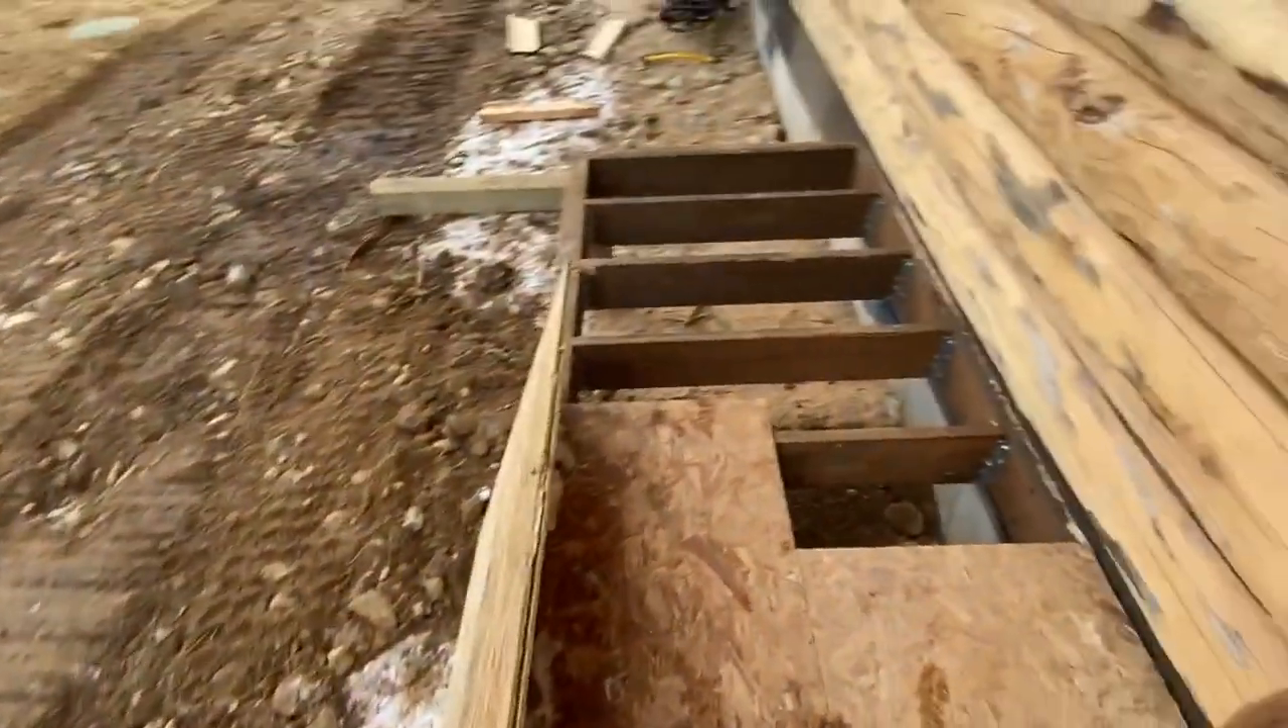This is the back entry door small porch. This does not yet have the planking installed yet.